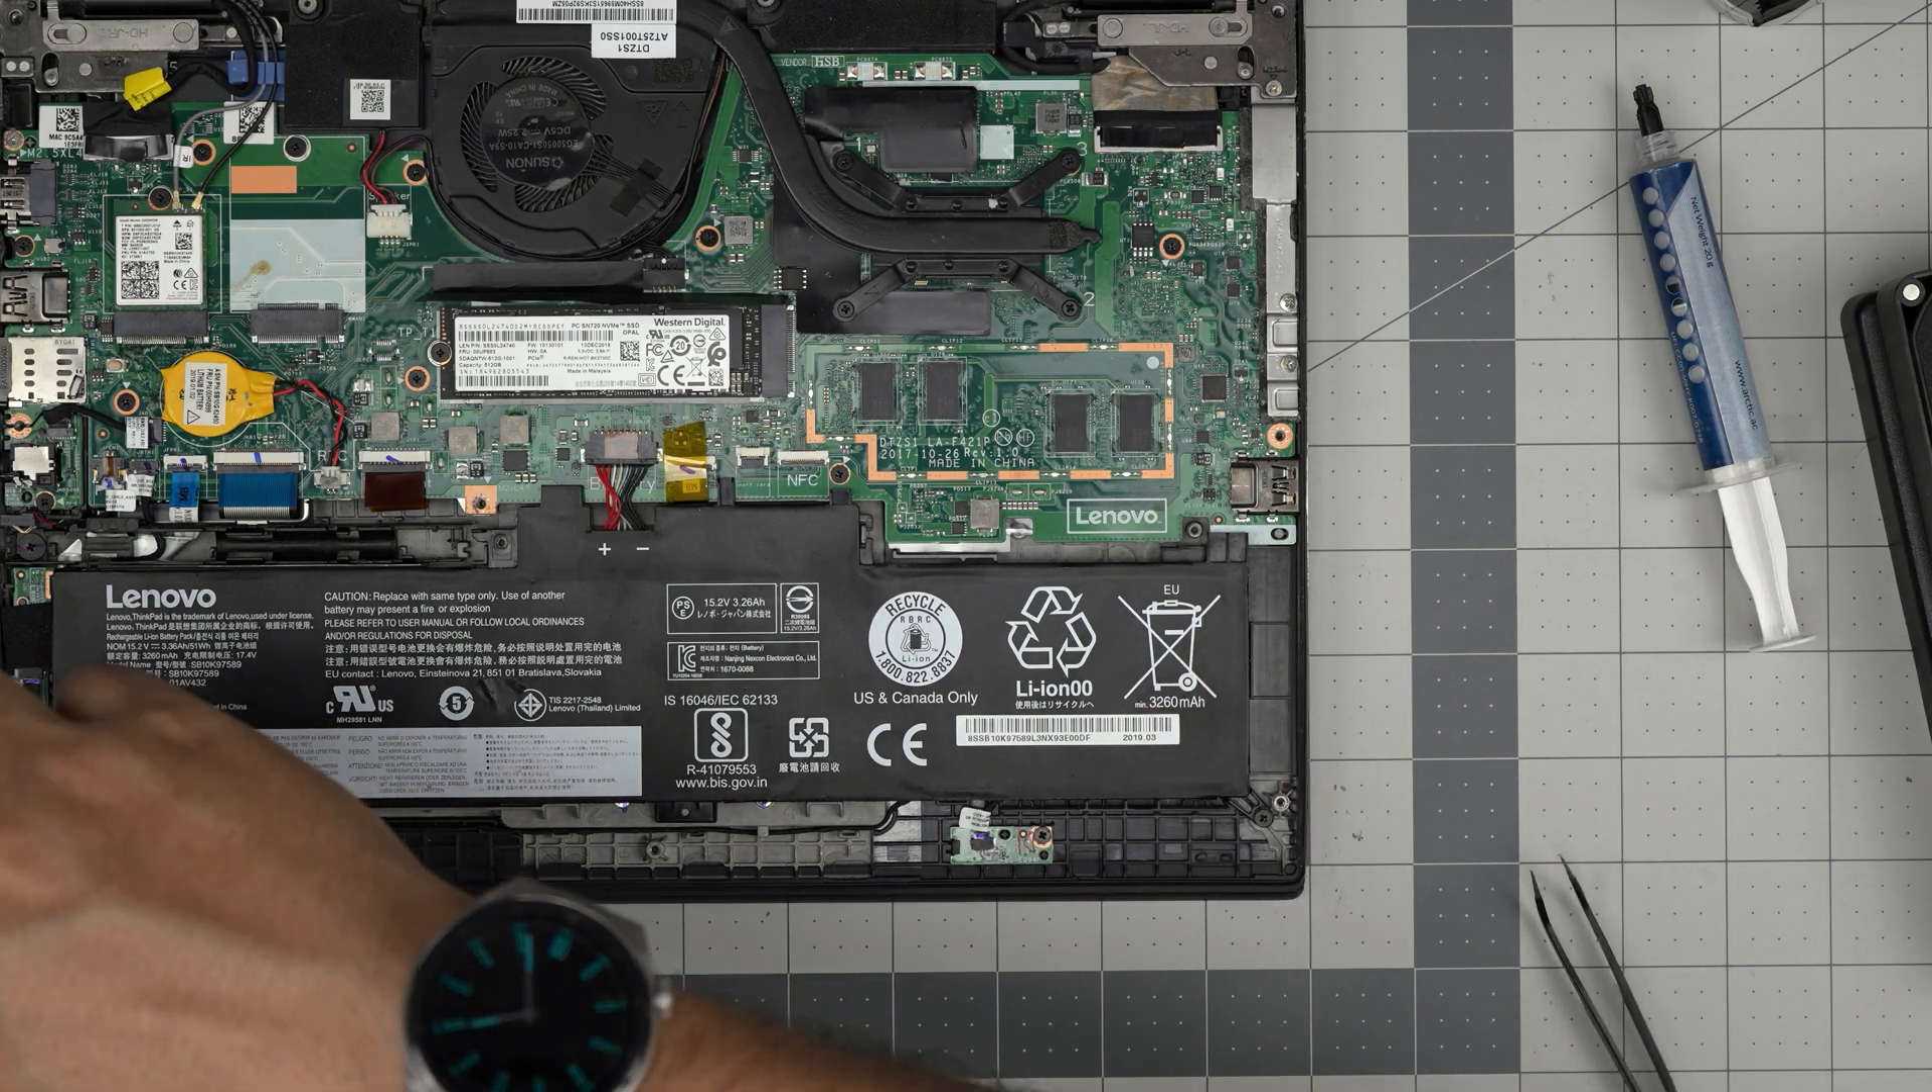All right now that we put the battery in place the rest is really easy.